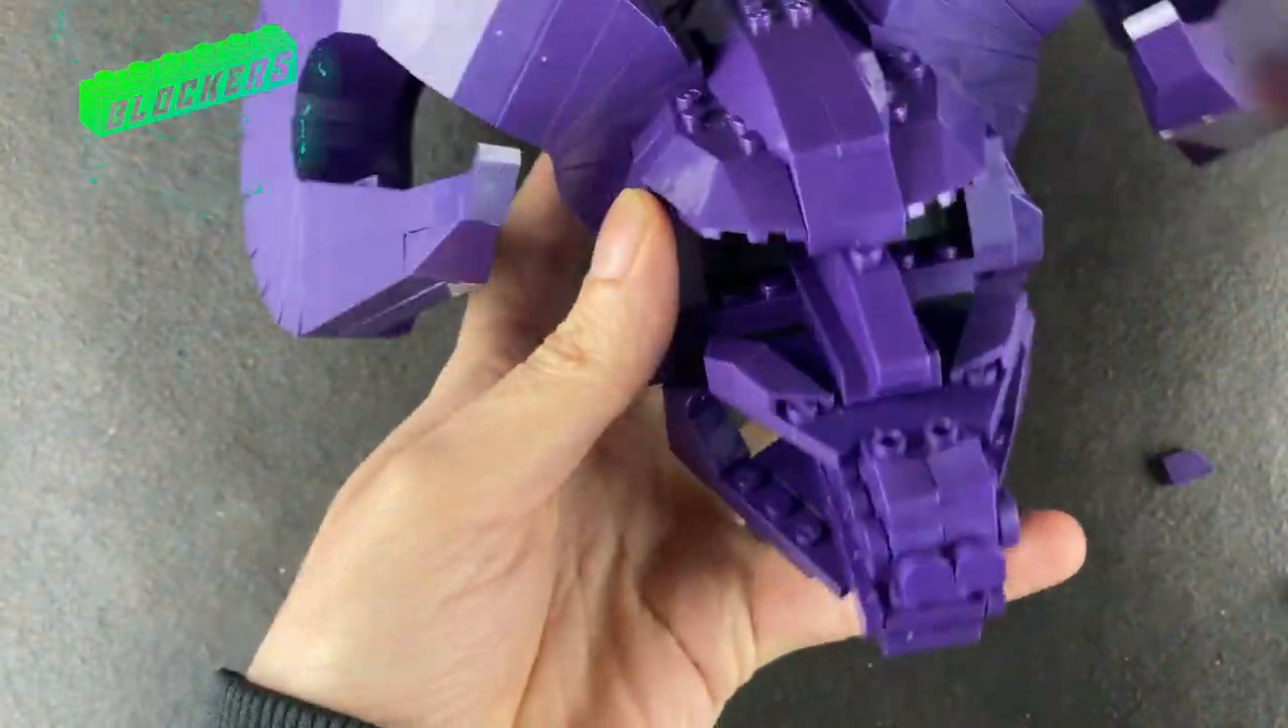Y listo Tenemos la cabeza por fin armada.